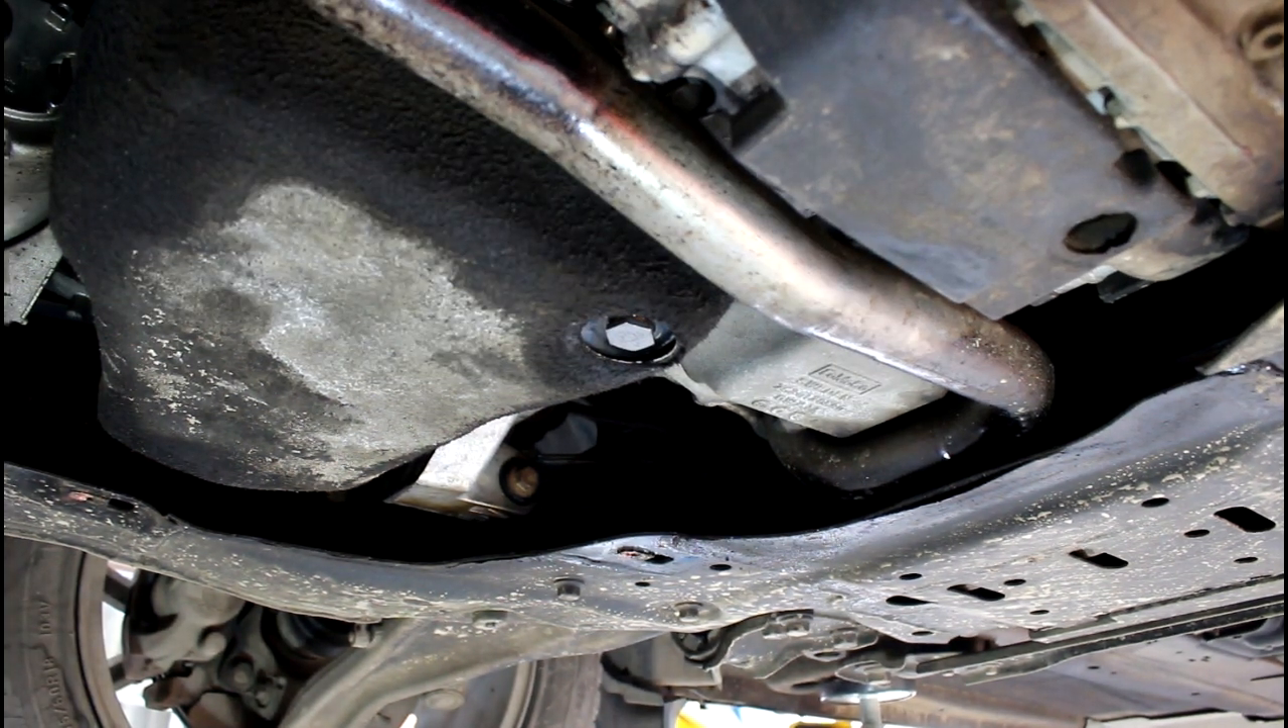Защиту еще не поставил, пока попутно оглядывал, что тут, как.